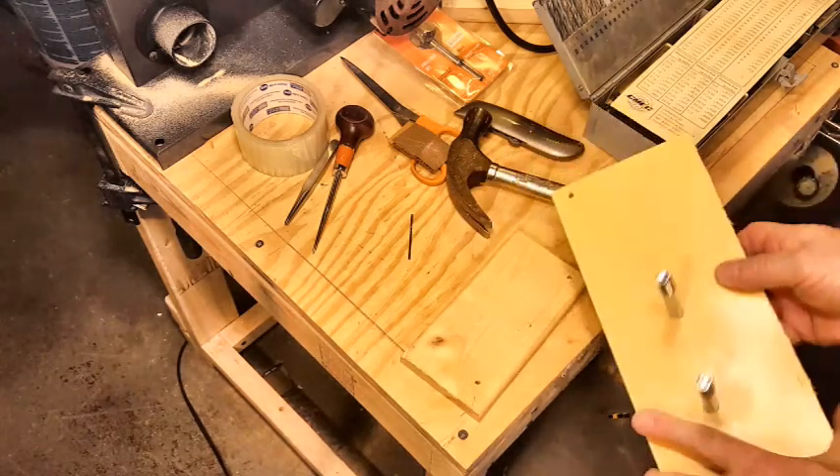Then I took each of the 10 millimeter bolts and as you can see hammered them into the holes I just drilled.